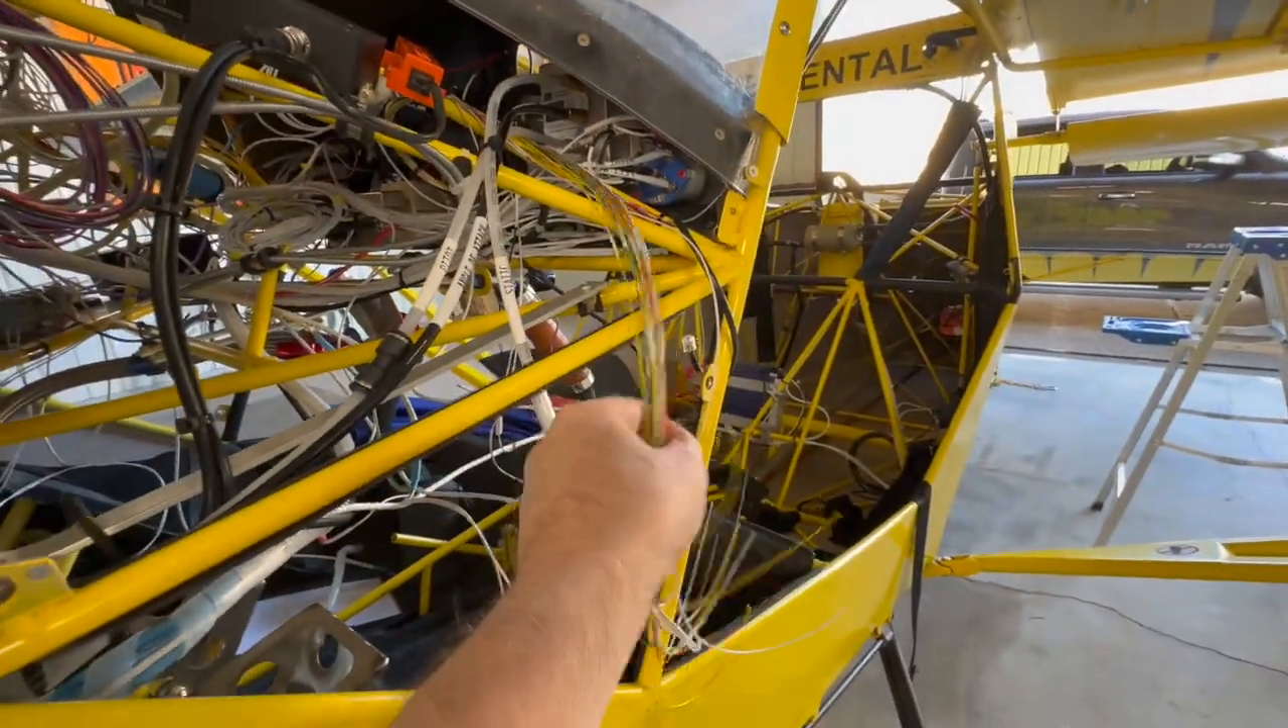These are the leads I've still got to connect and everything's labeled.